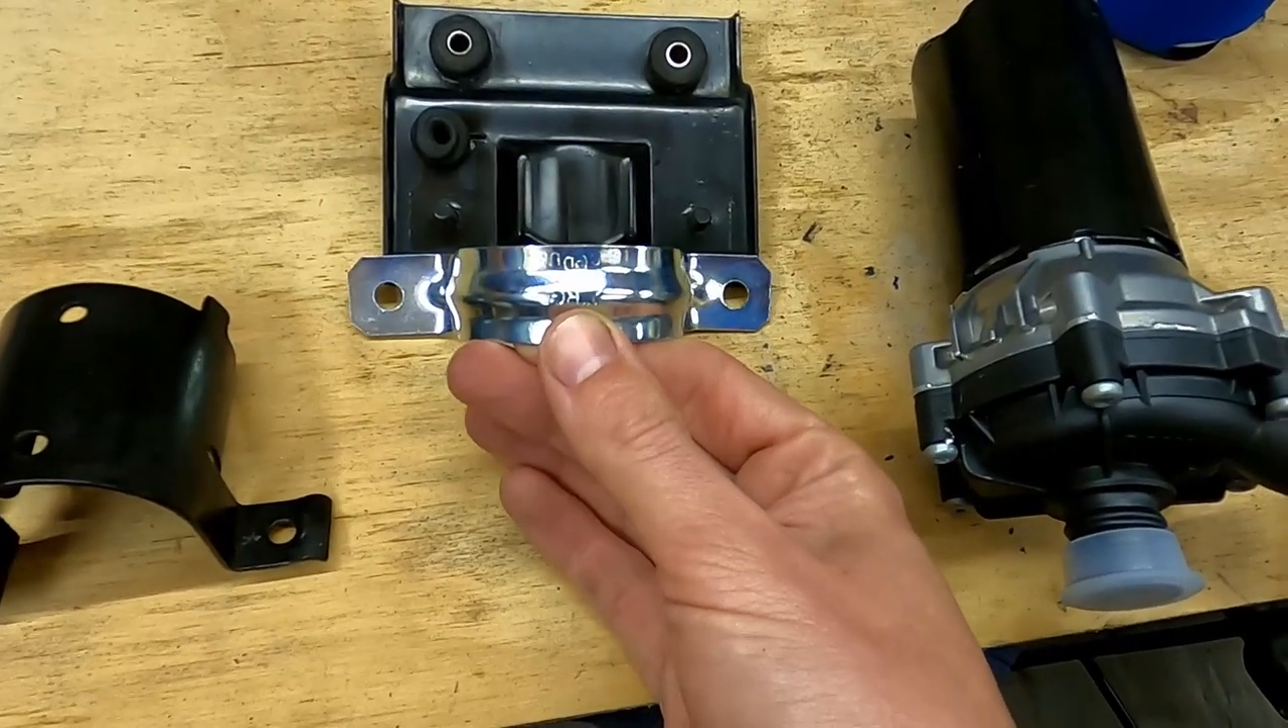So it's going to take a little bit of bending, a little bit of drilling and a little bit of grinding, because as you can see as well, these tabs are too wide to fit on this plate.